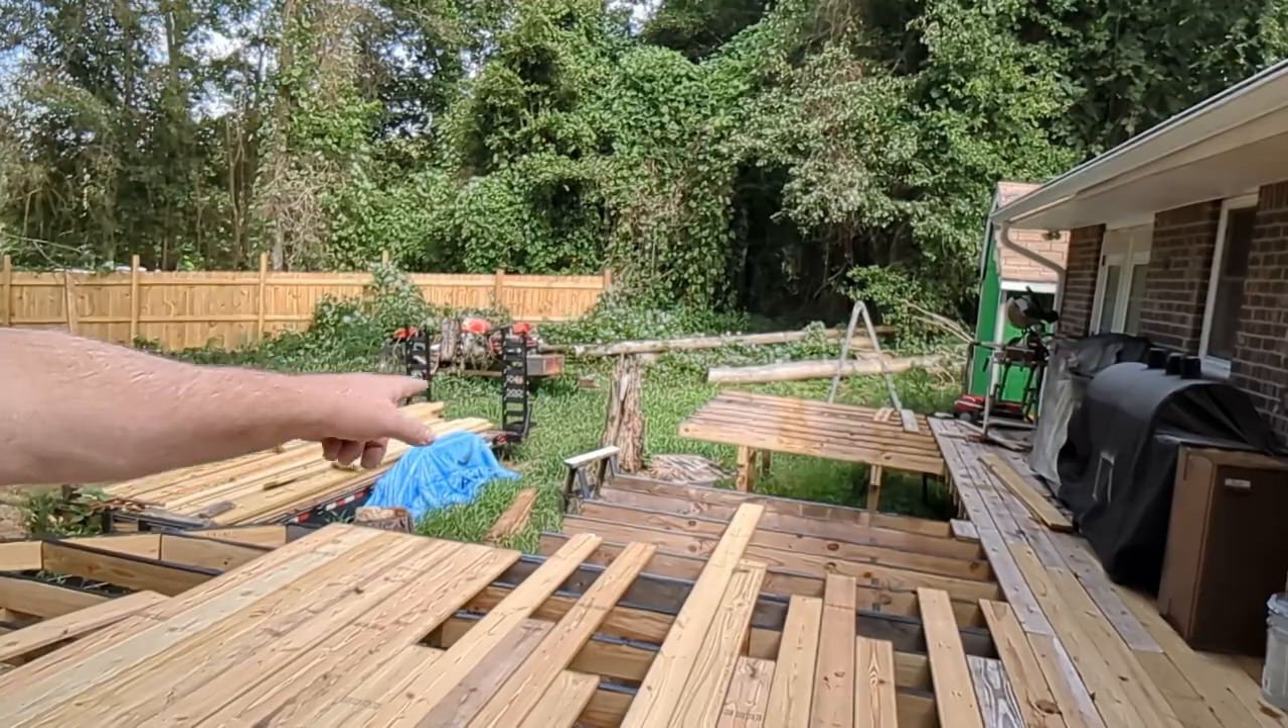So, what we have is just this much decking here left to complete on this part of the deck.